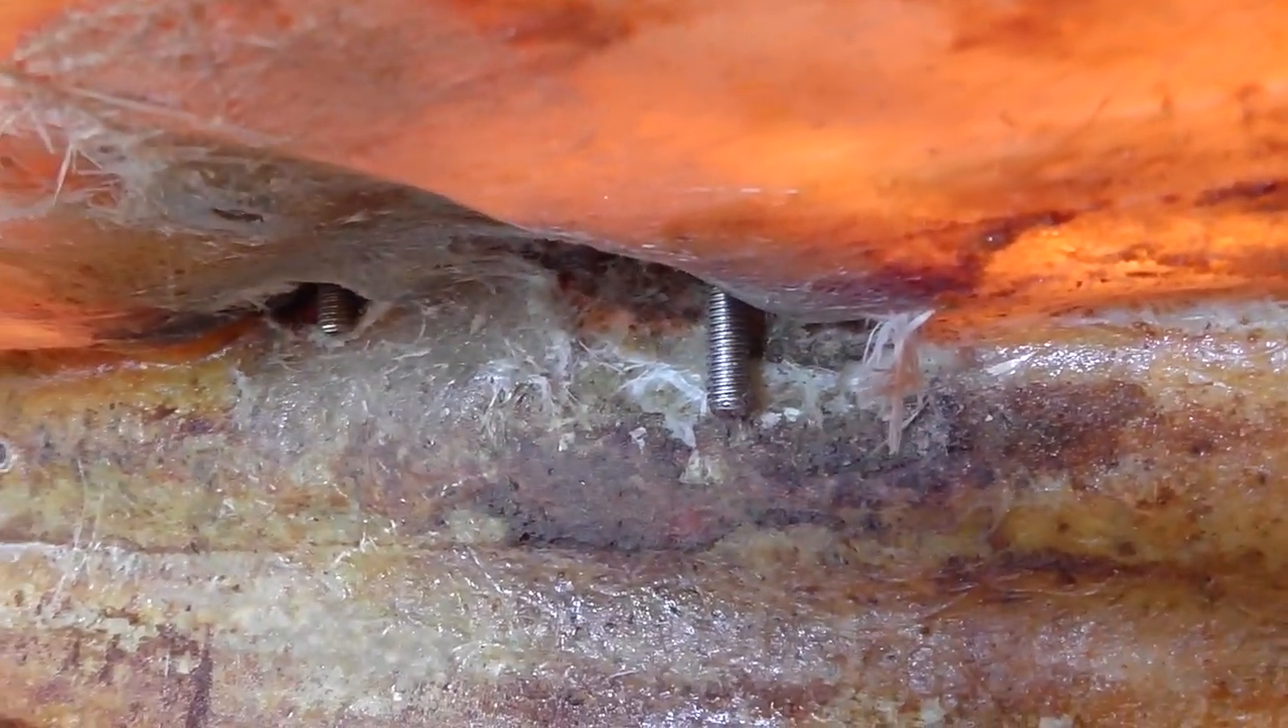So on the inside, that's one of the long bolts gone right through.